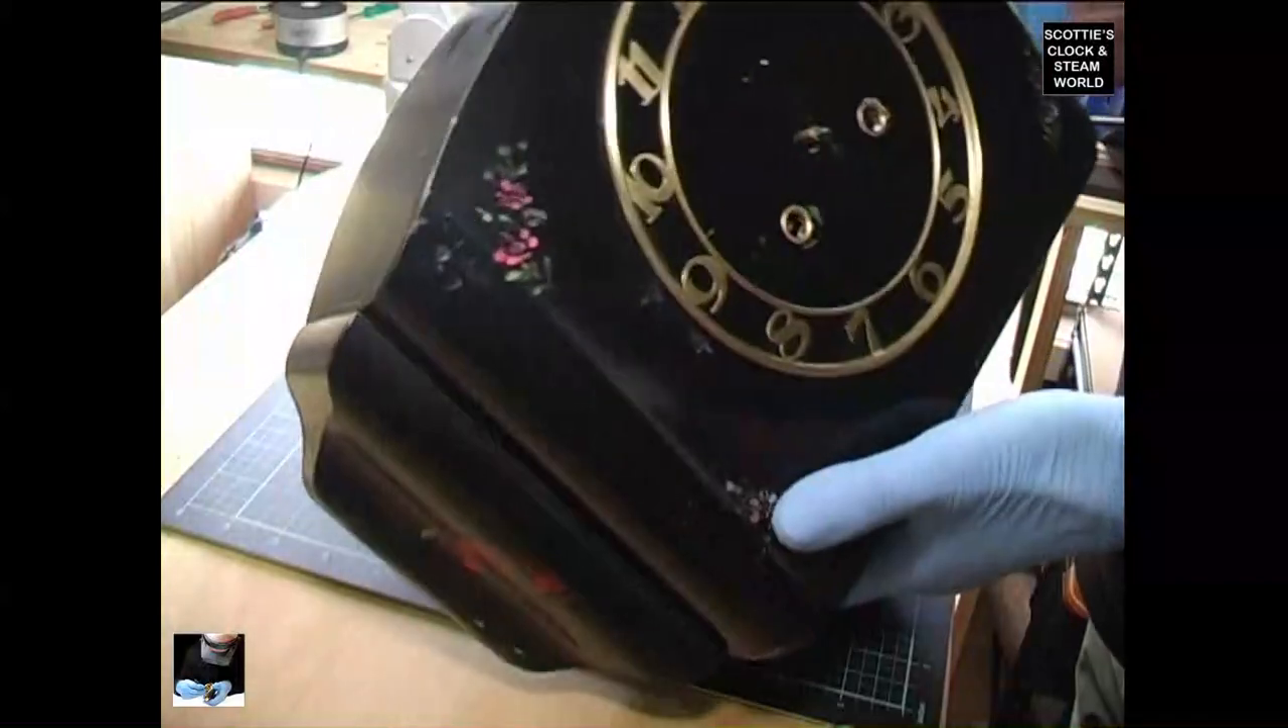Now we've taken the hands off.